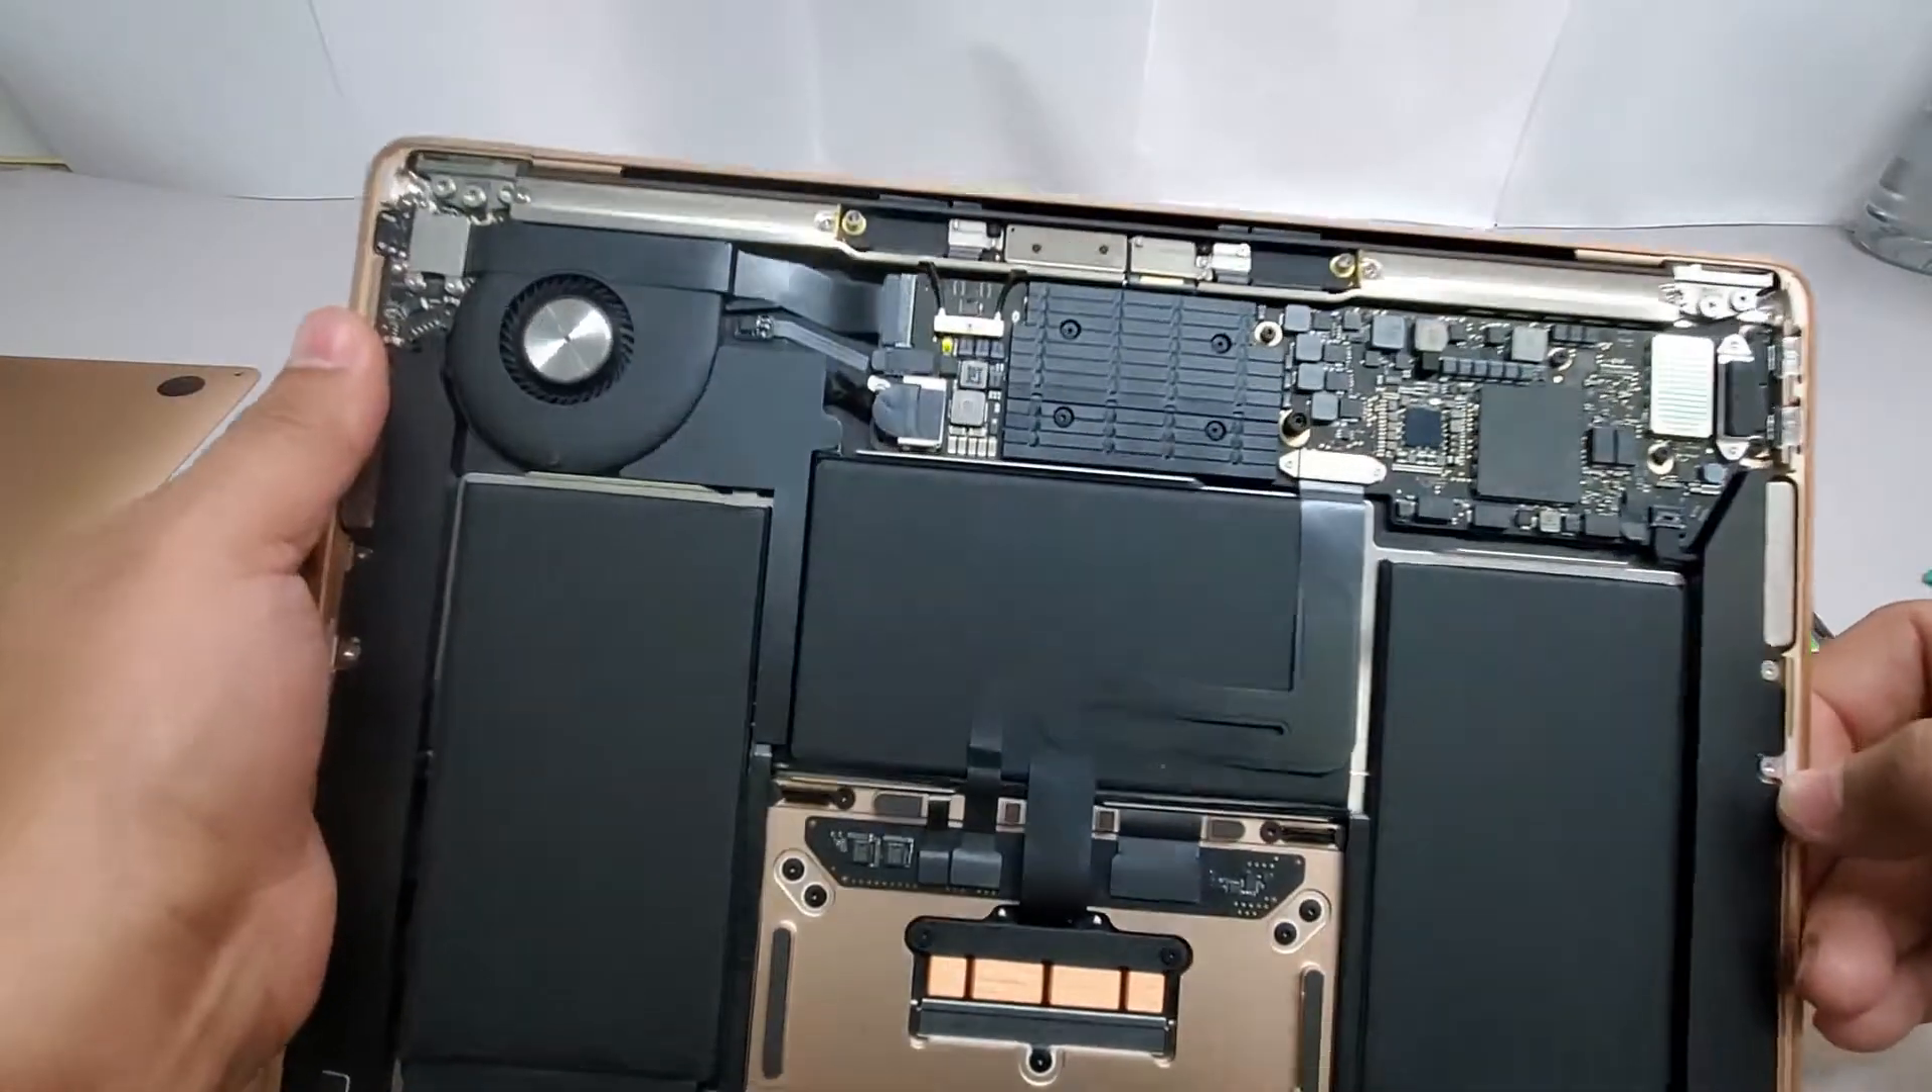As you can see here now we have access to the battery.